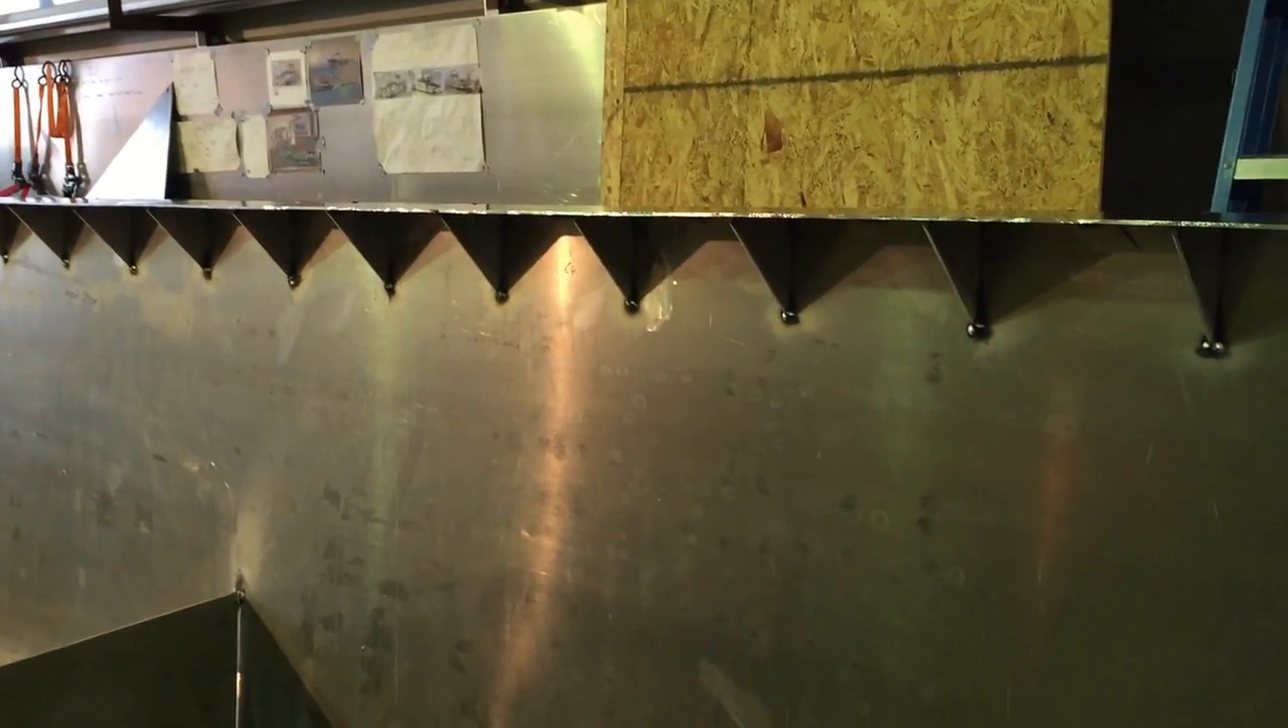I put those triangular shaped gussets on one foot centers.